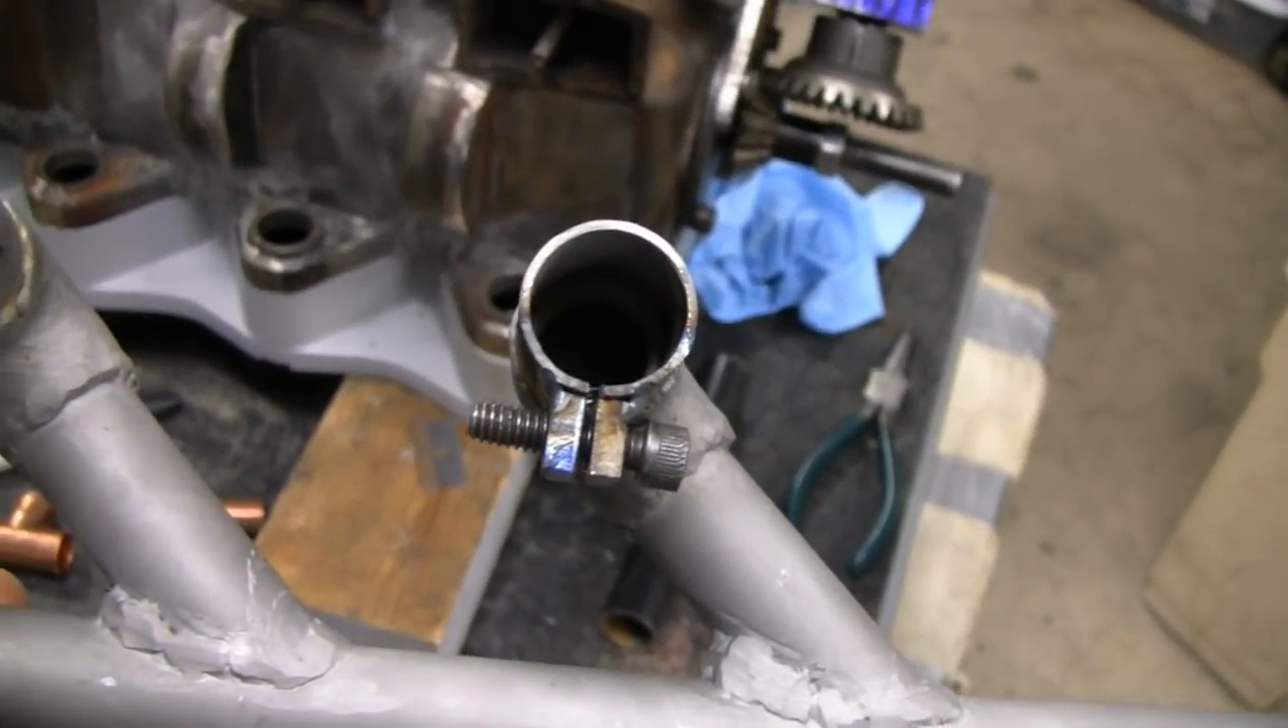But anyway, we've got a cap screw on the end there. It's a little long, but that's what we're going to put in the rest of them.